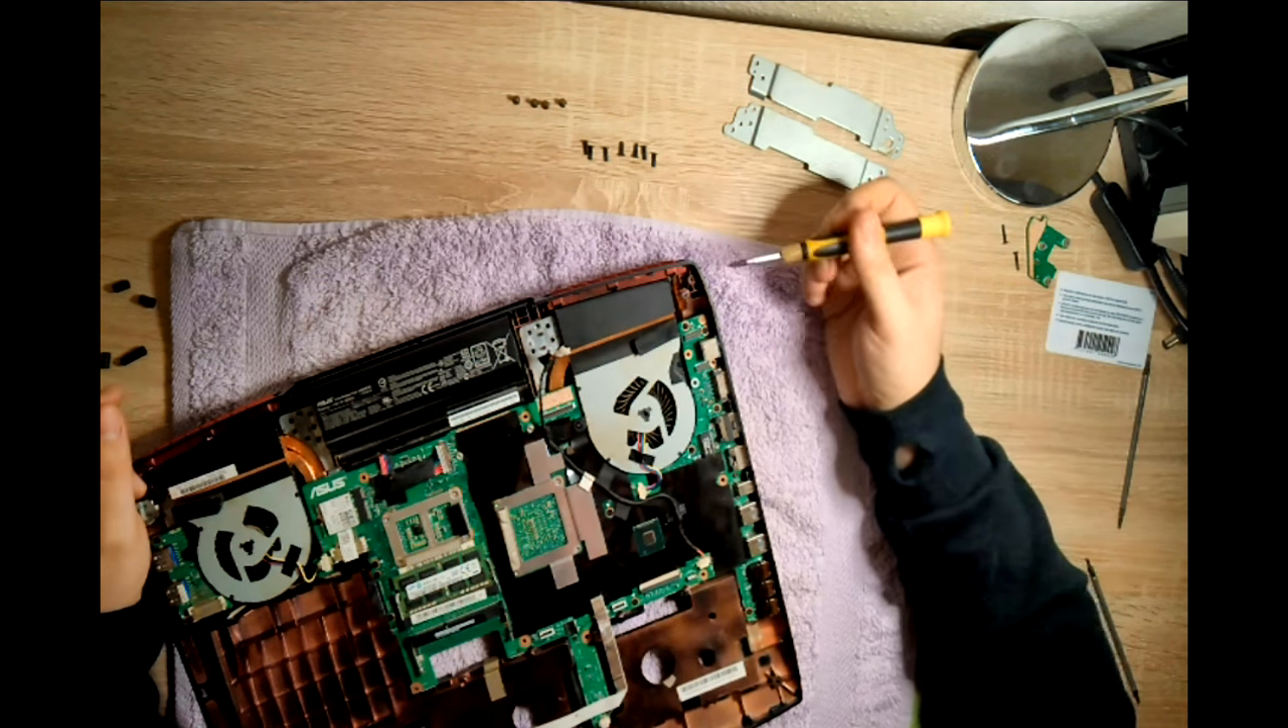And now you have access to both fans which are here if you want to clean them or replace them as you wish.